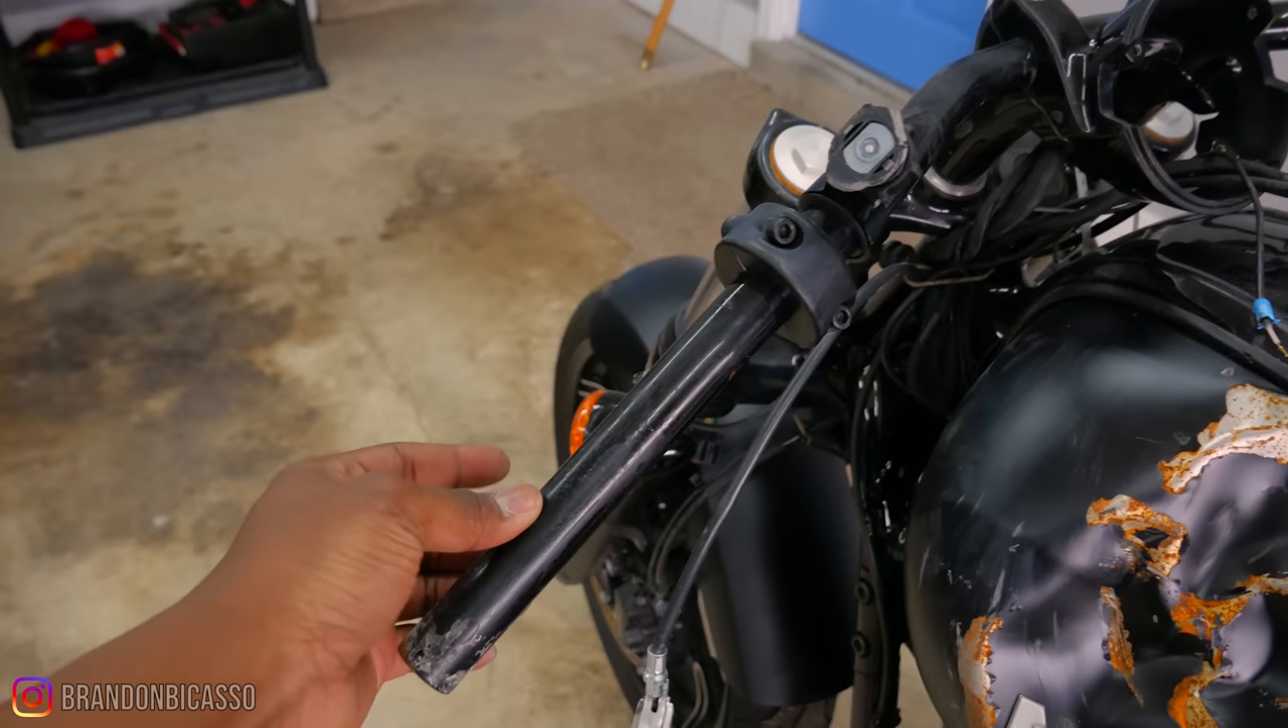There's also the entire left assembly or switch control that's missing.